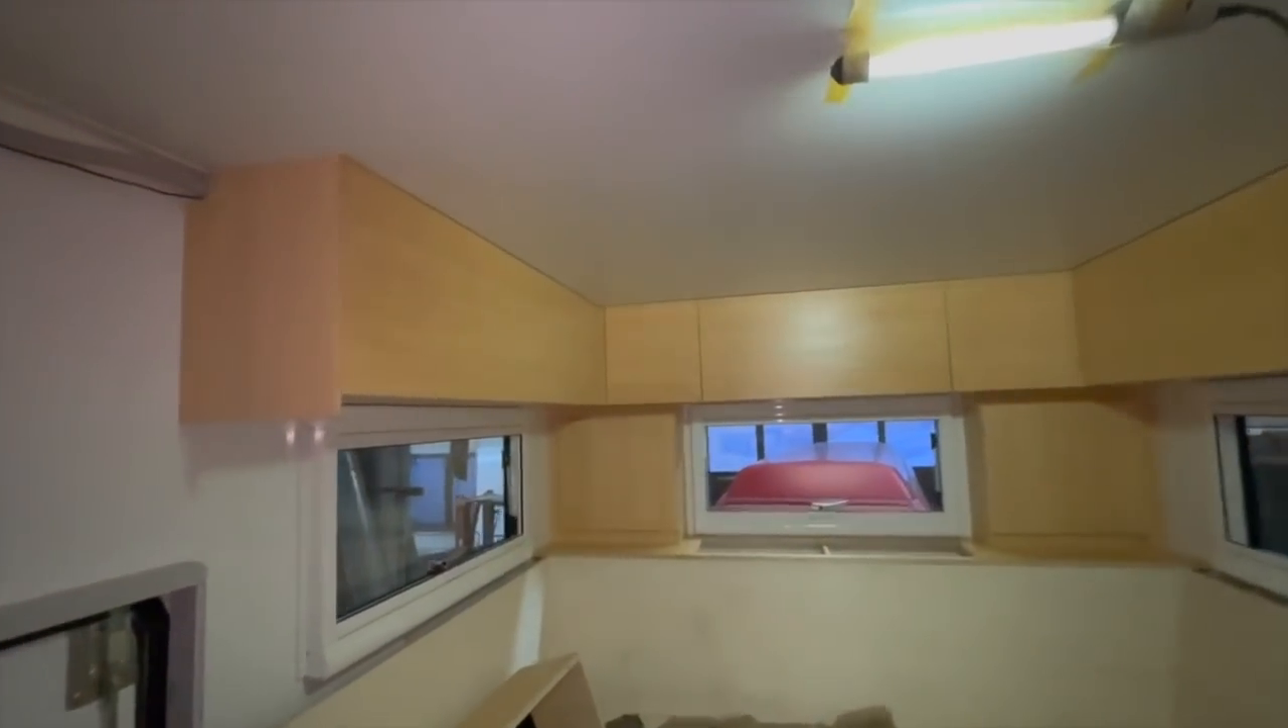Dann hier, die Oberschränke, sind jetzt auch endlich dran.